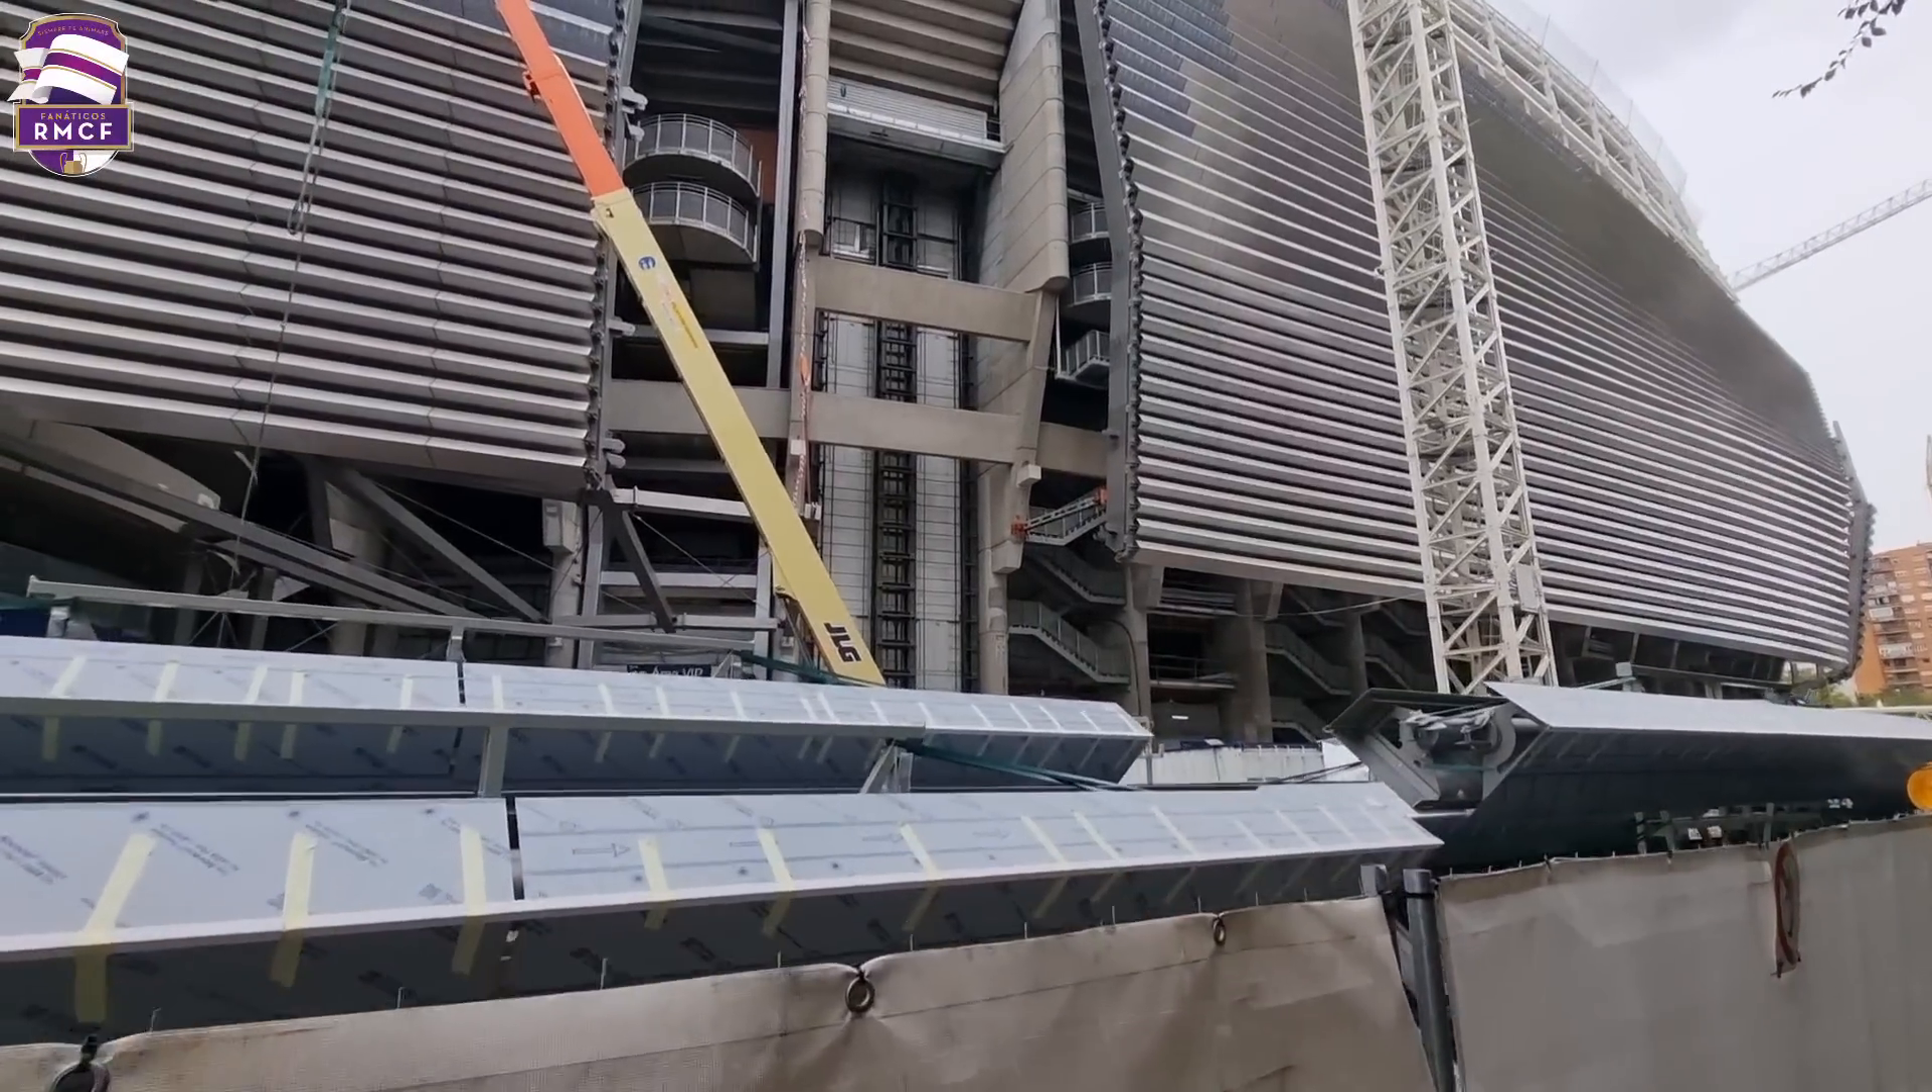Ahora nos vamos a asomar por ahí, pero antes quiero mostraros todas las lamas de fachada que faltan en esta zona por colocarse, a ver si no nos salpican con los coches.